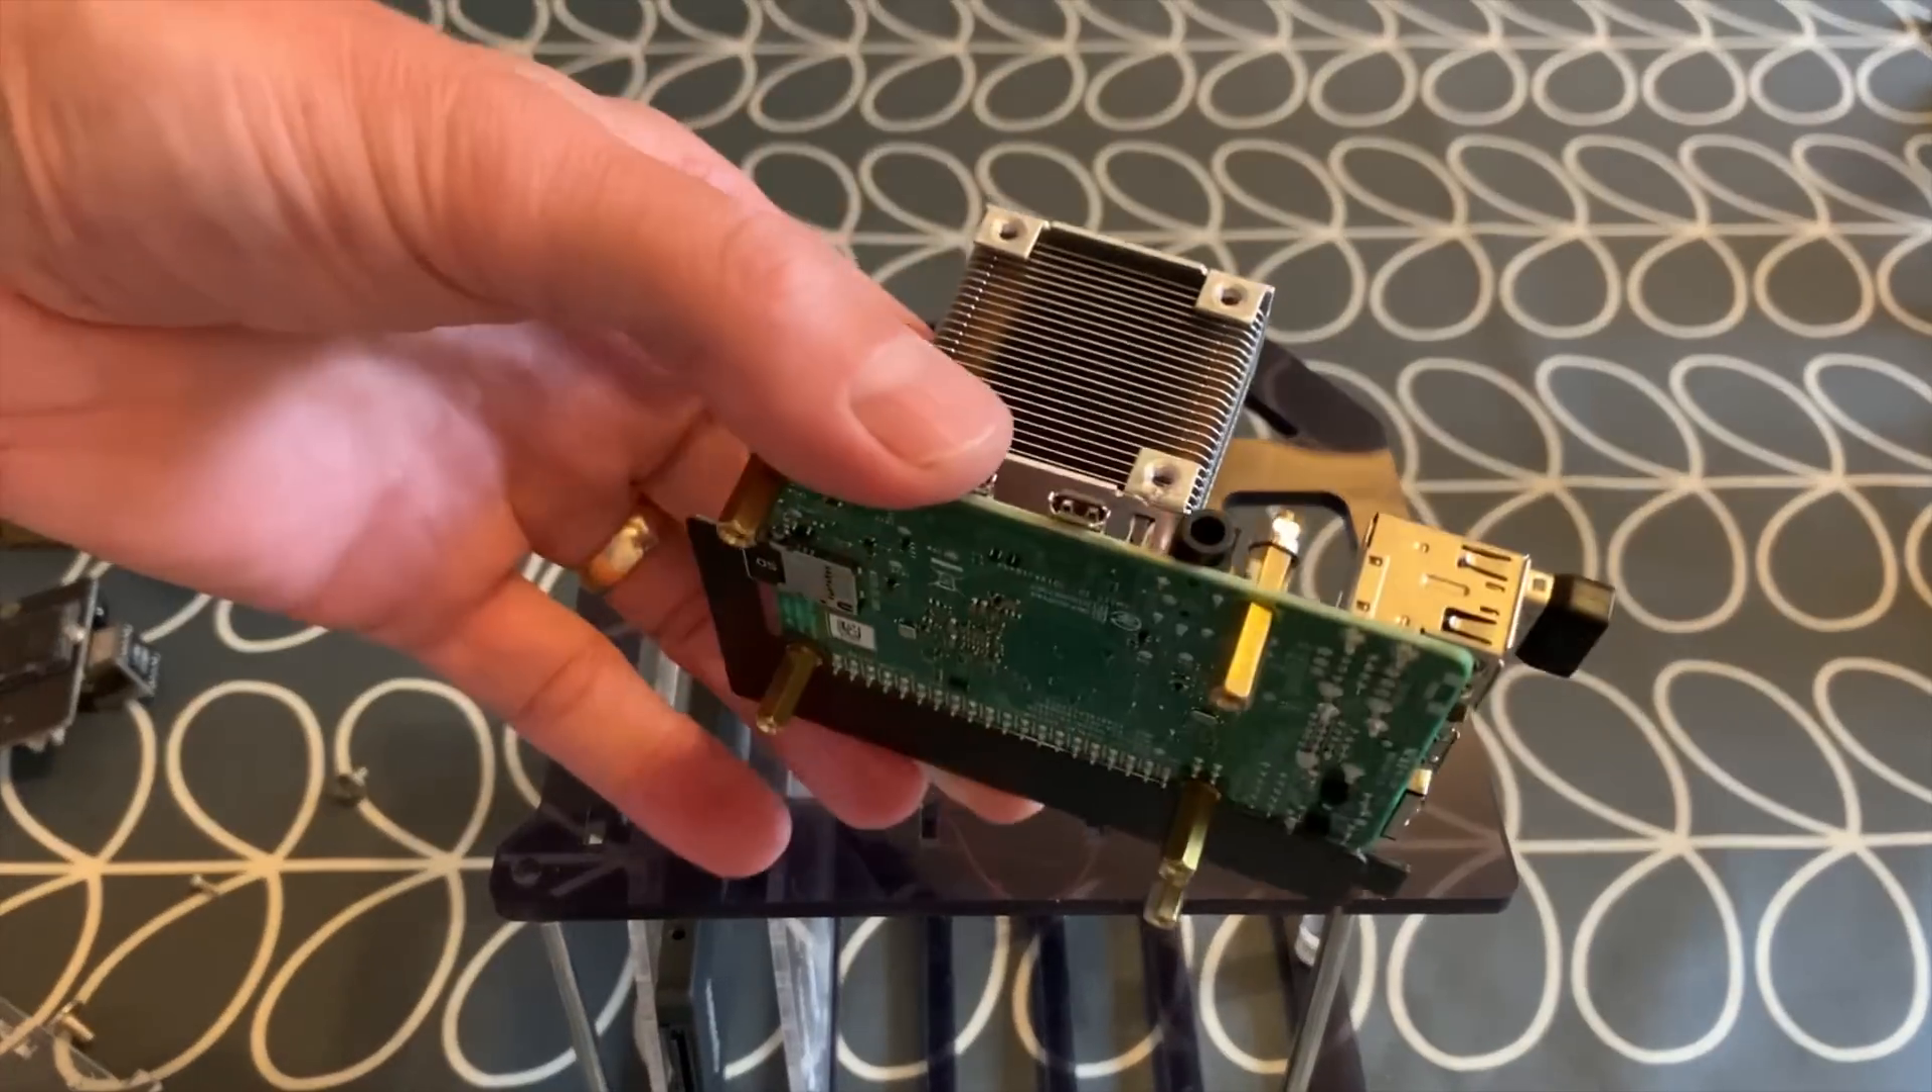So now I've got all the standoffs in so I need to attach this to it.